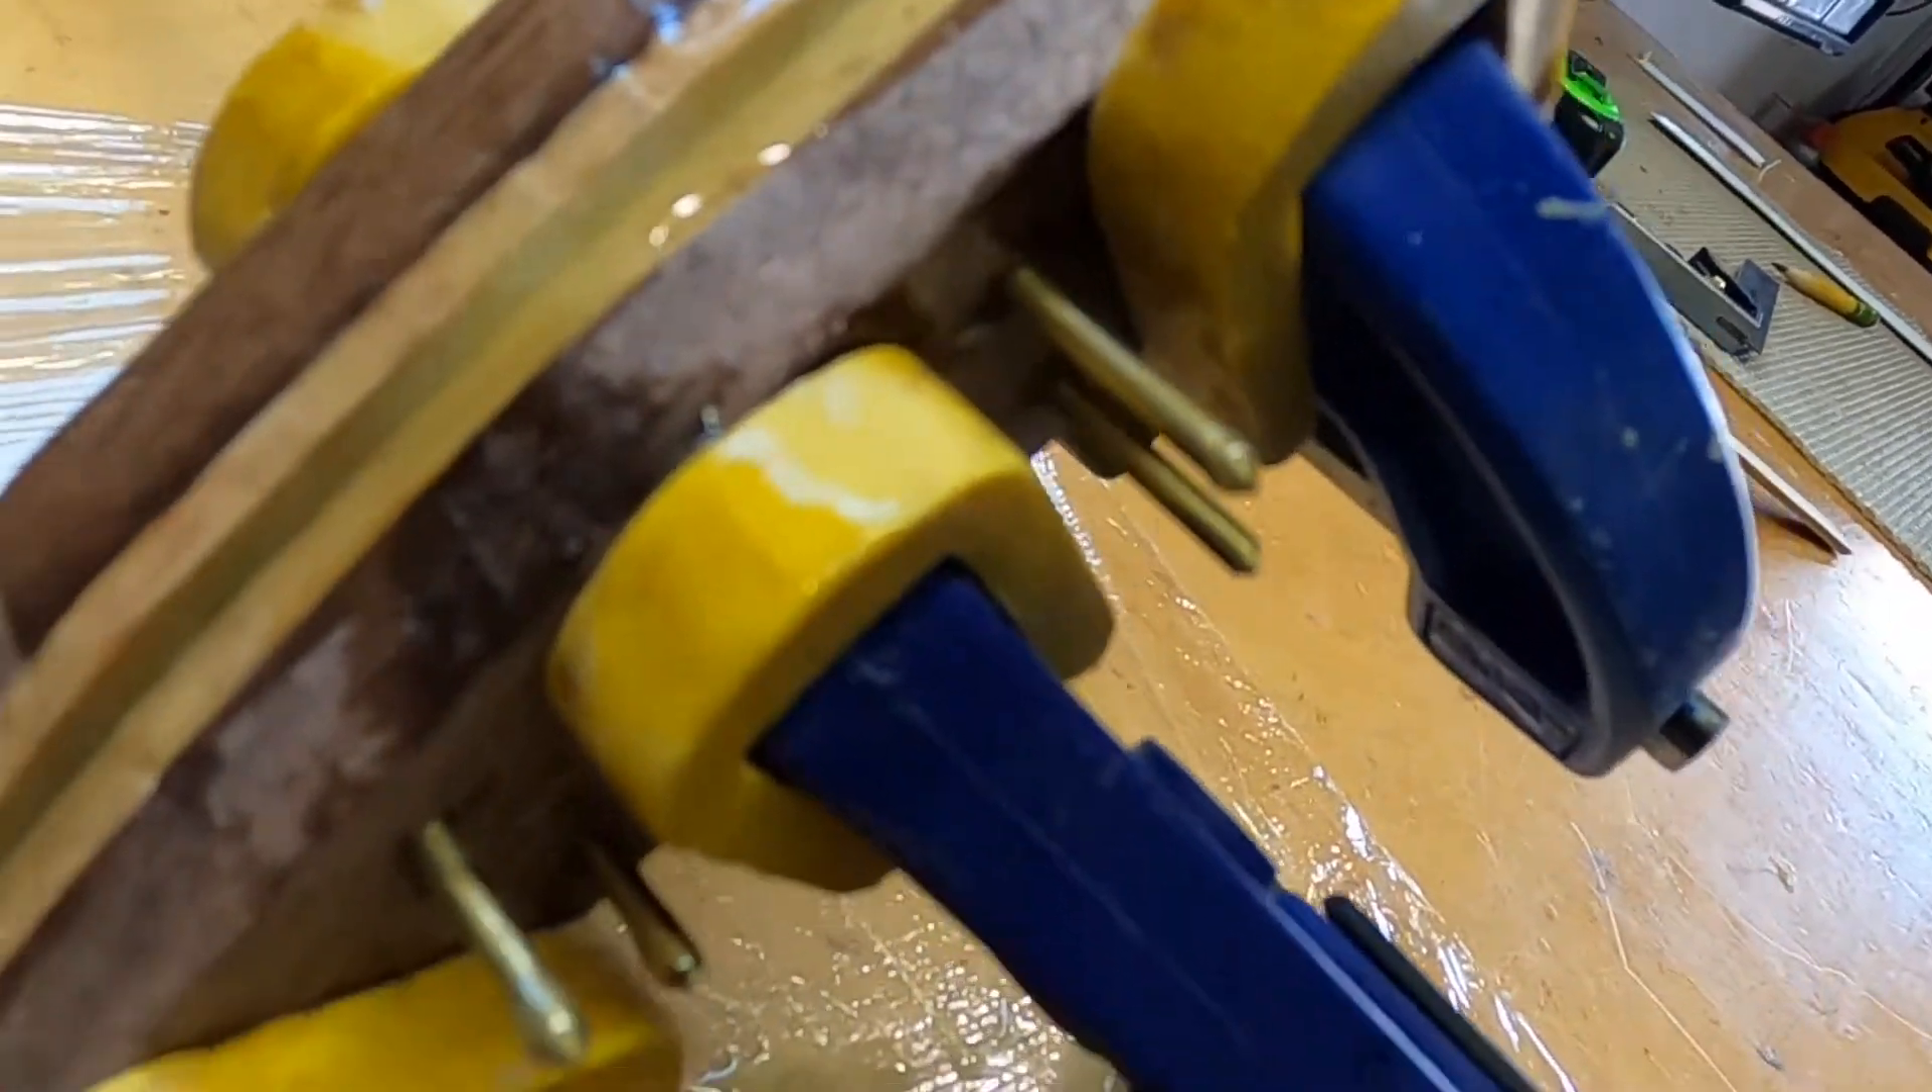We have both of the scales, both sides of the scales are on. All of the little pins are poking through perfectly.